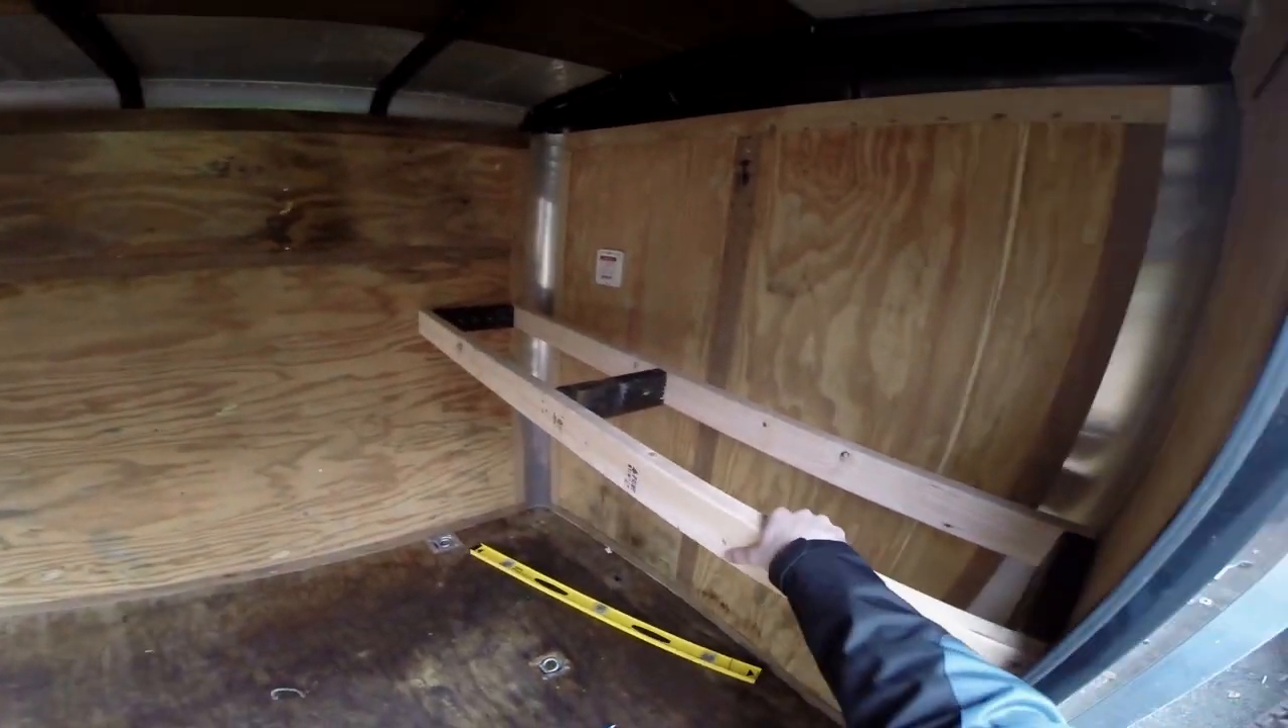So now we got our top shelf in right here so far.